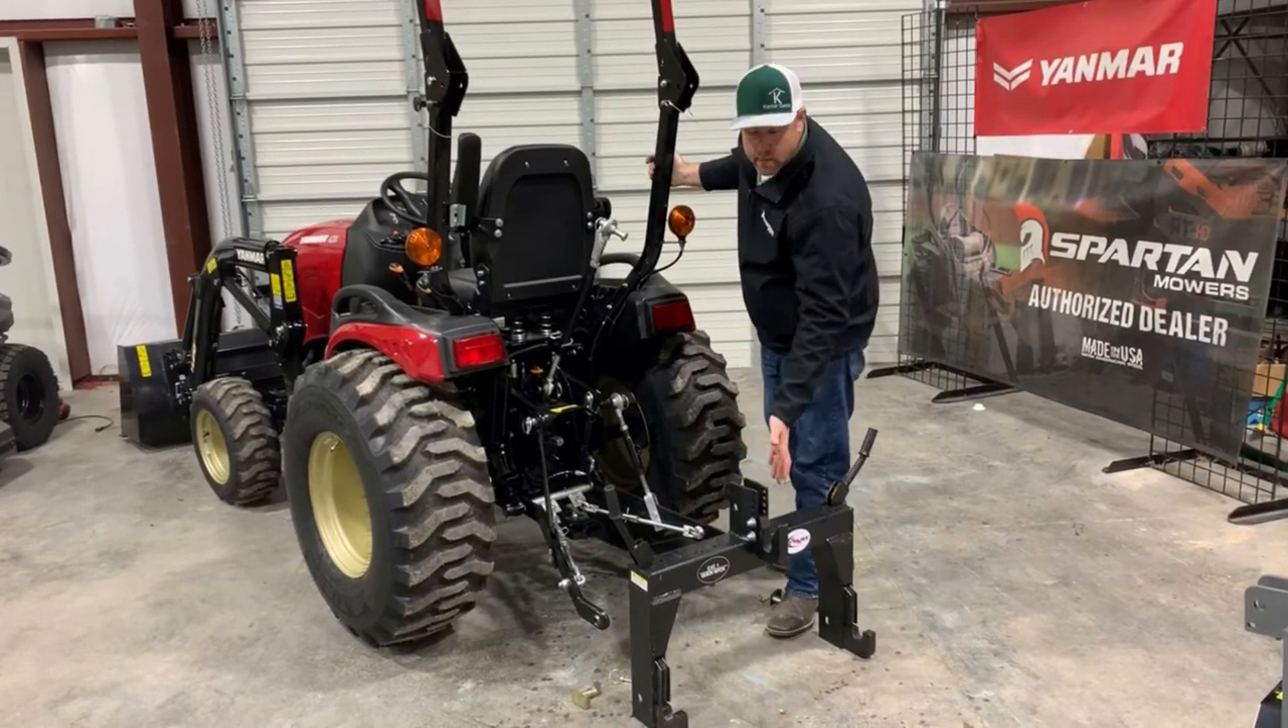Okay, so now we've moved the tiller away. We've got our three-point by itself again.